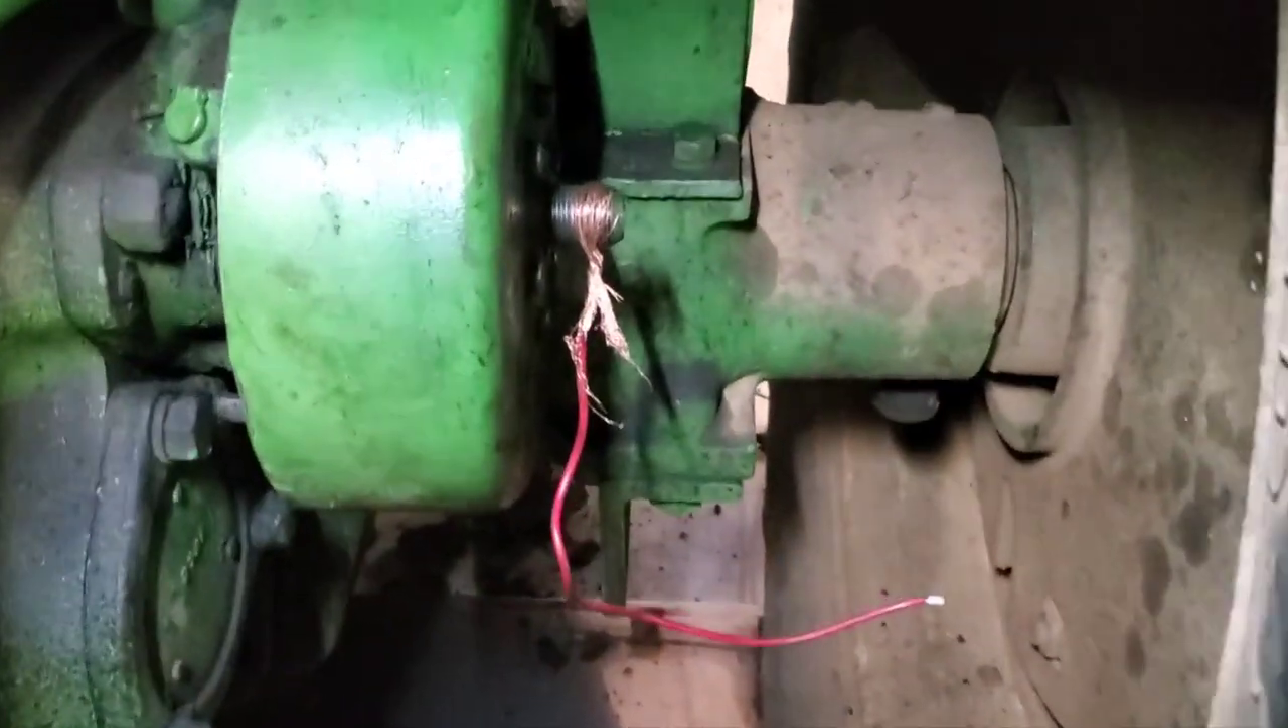The drum is on.